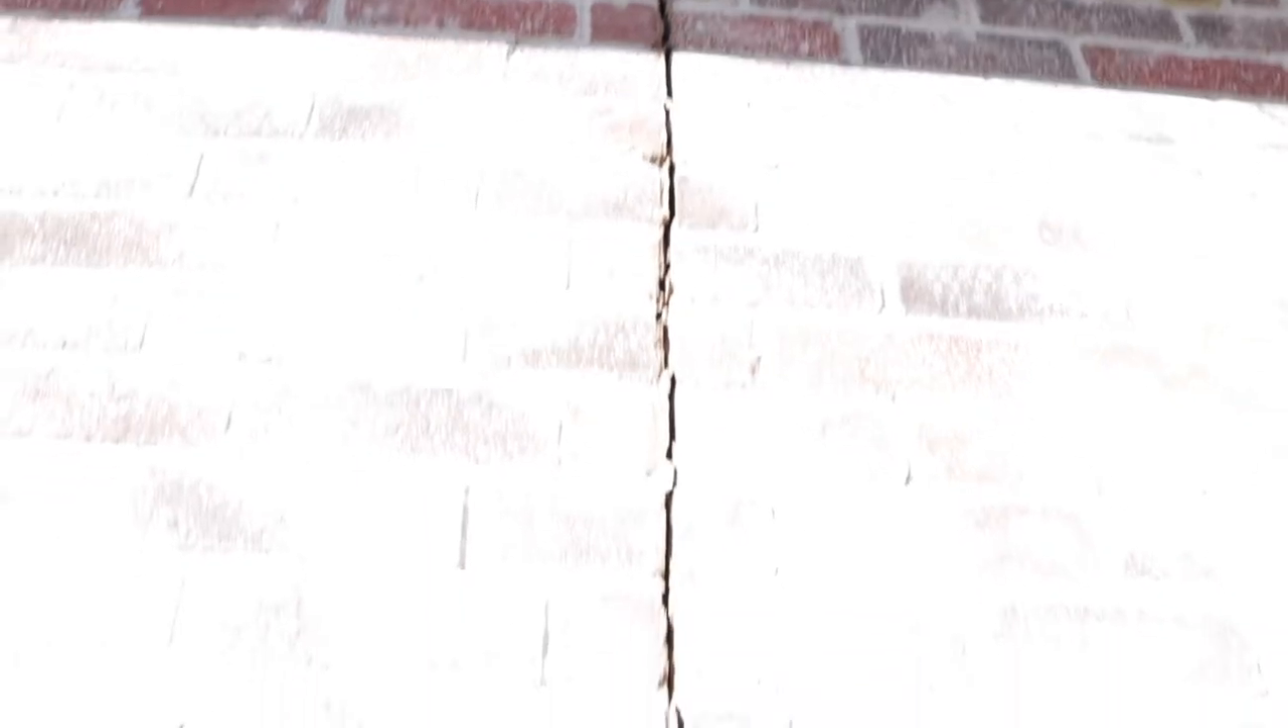You can see some separation in this expansion joint right behind me.